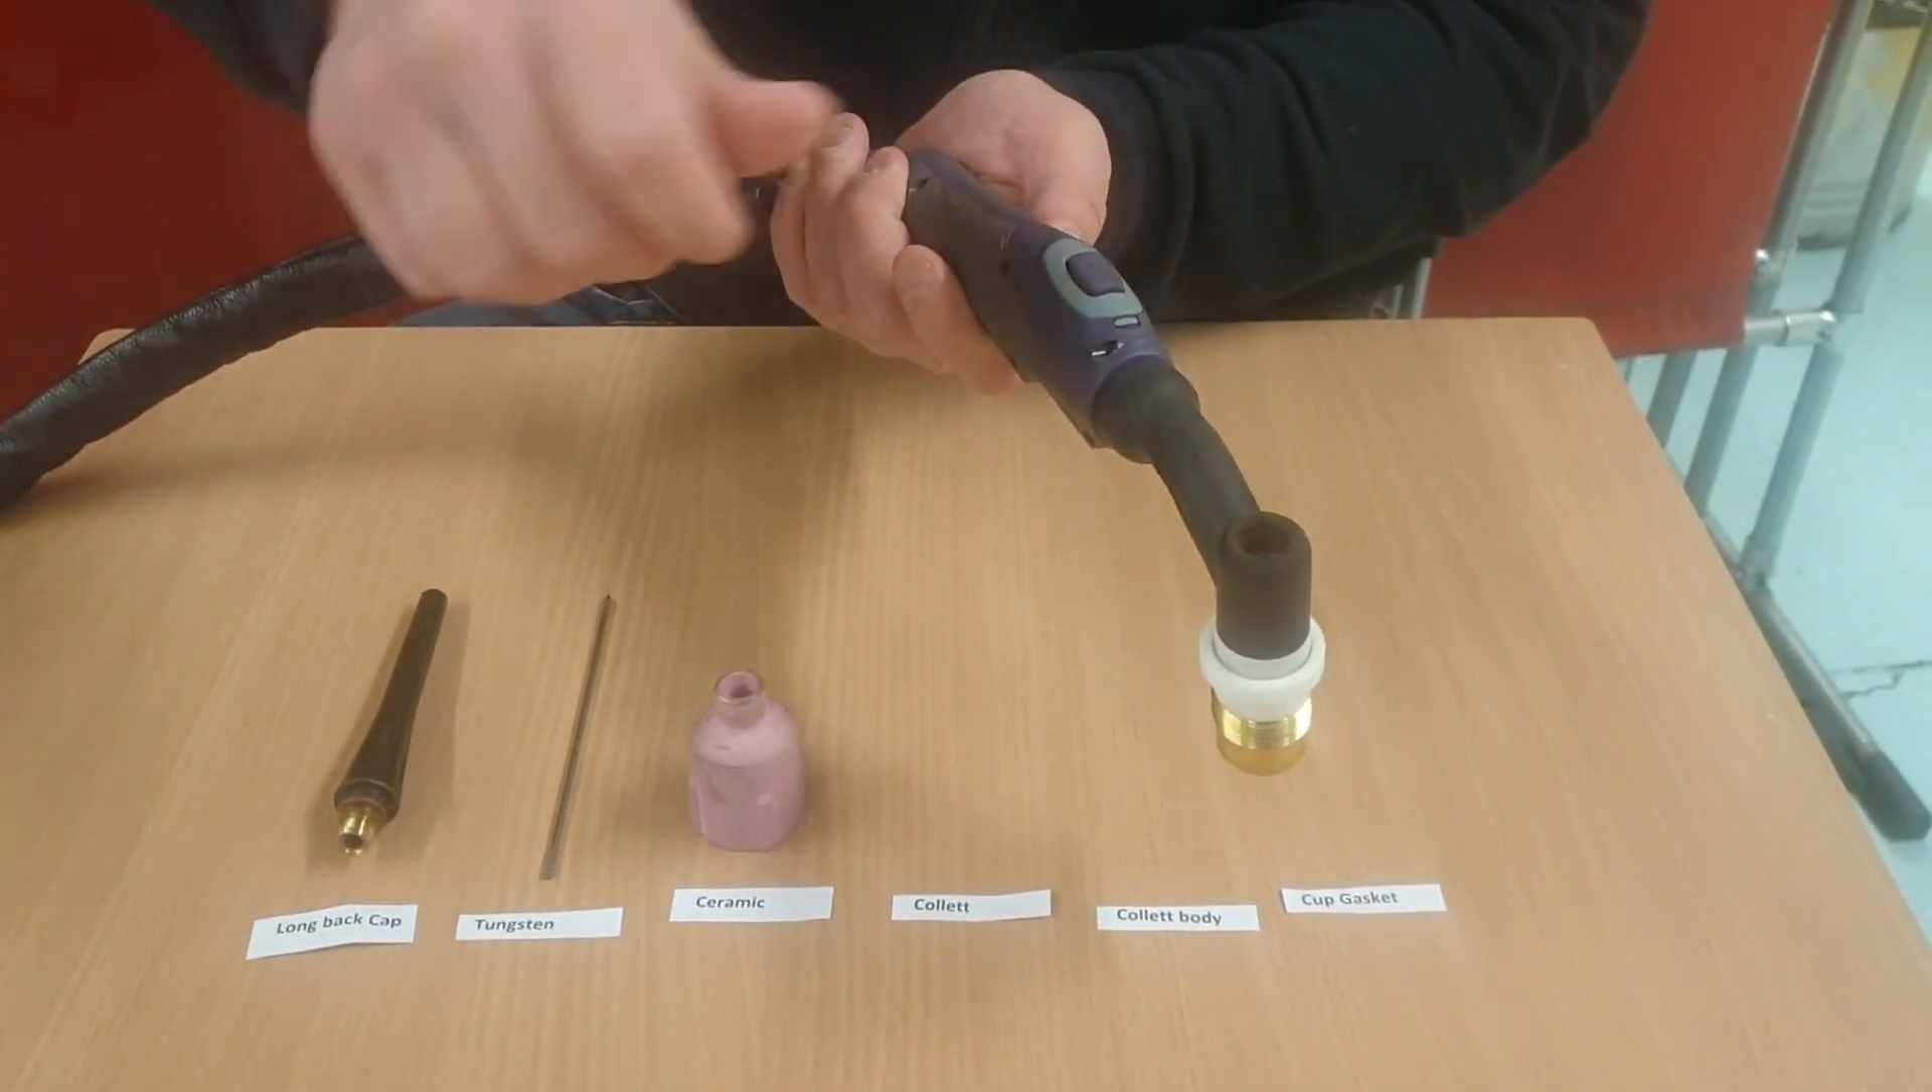So the first thing that we've done is we've put that cup gasket on, which is very important as this creates a tight seal so oxygen and other gases cannot interfere with our shielding gas.